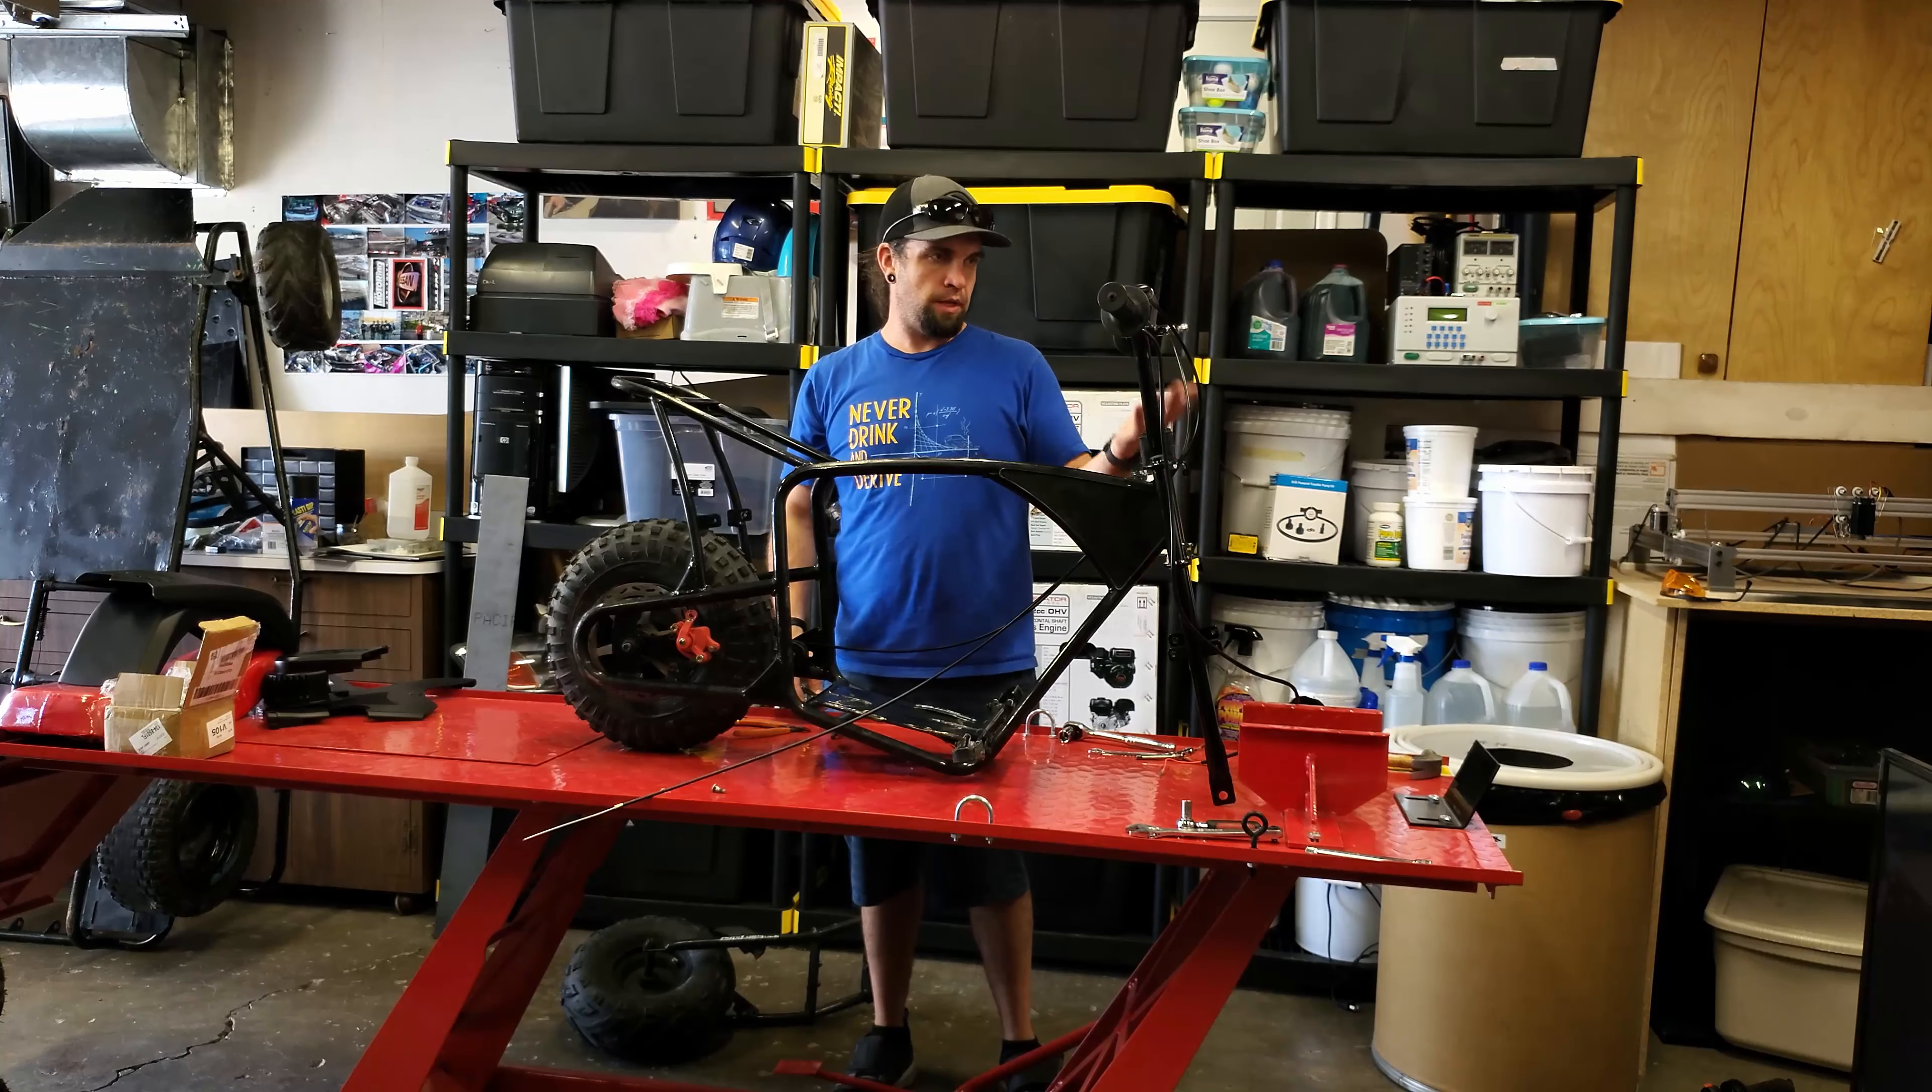The new forks handlebars and everything are on.